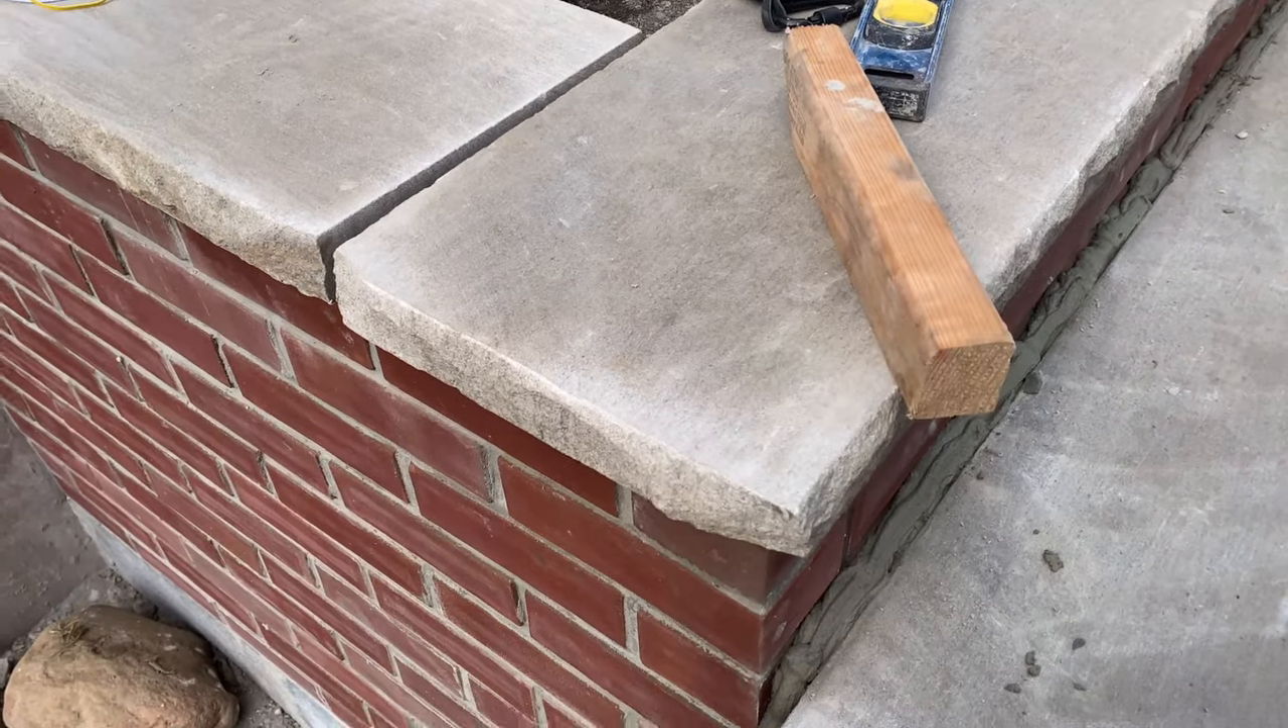Miren acabamos de colocar las piedras incluso las de arriba ya están puestas.